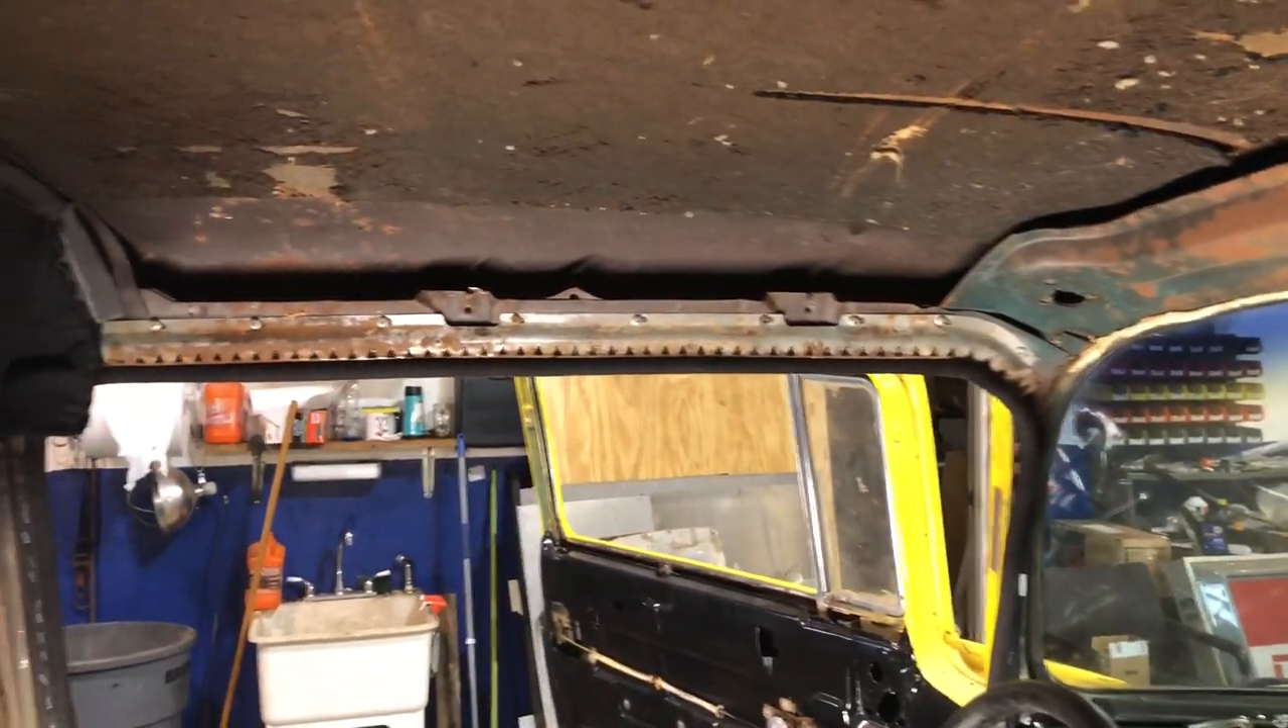All right okay guys so the tack strip is on okay for the front.